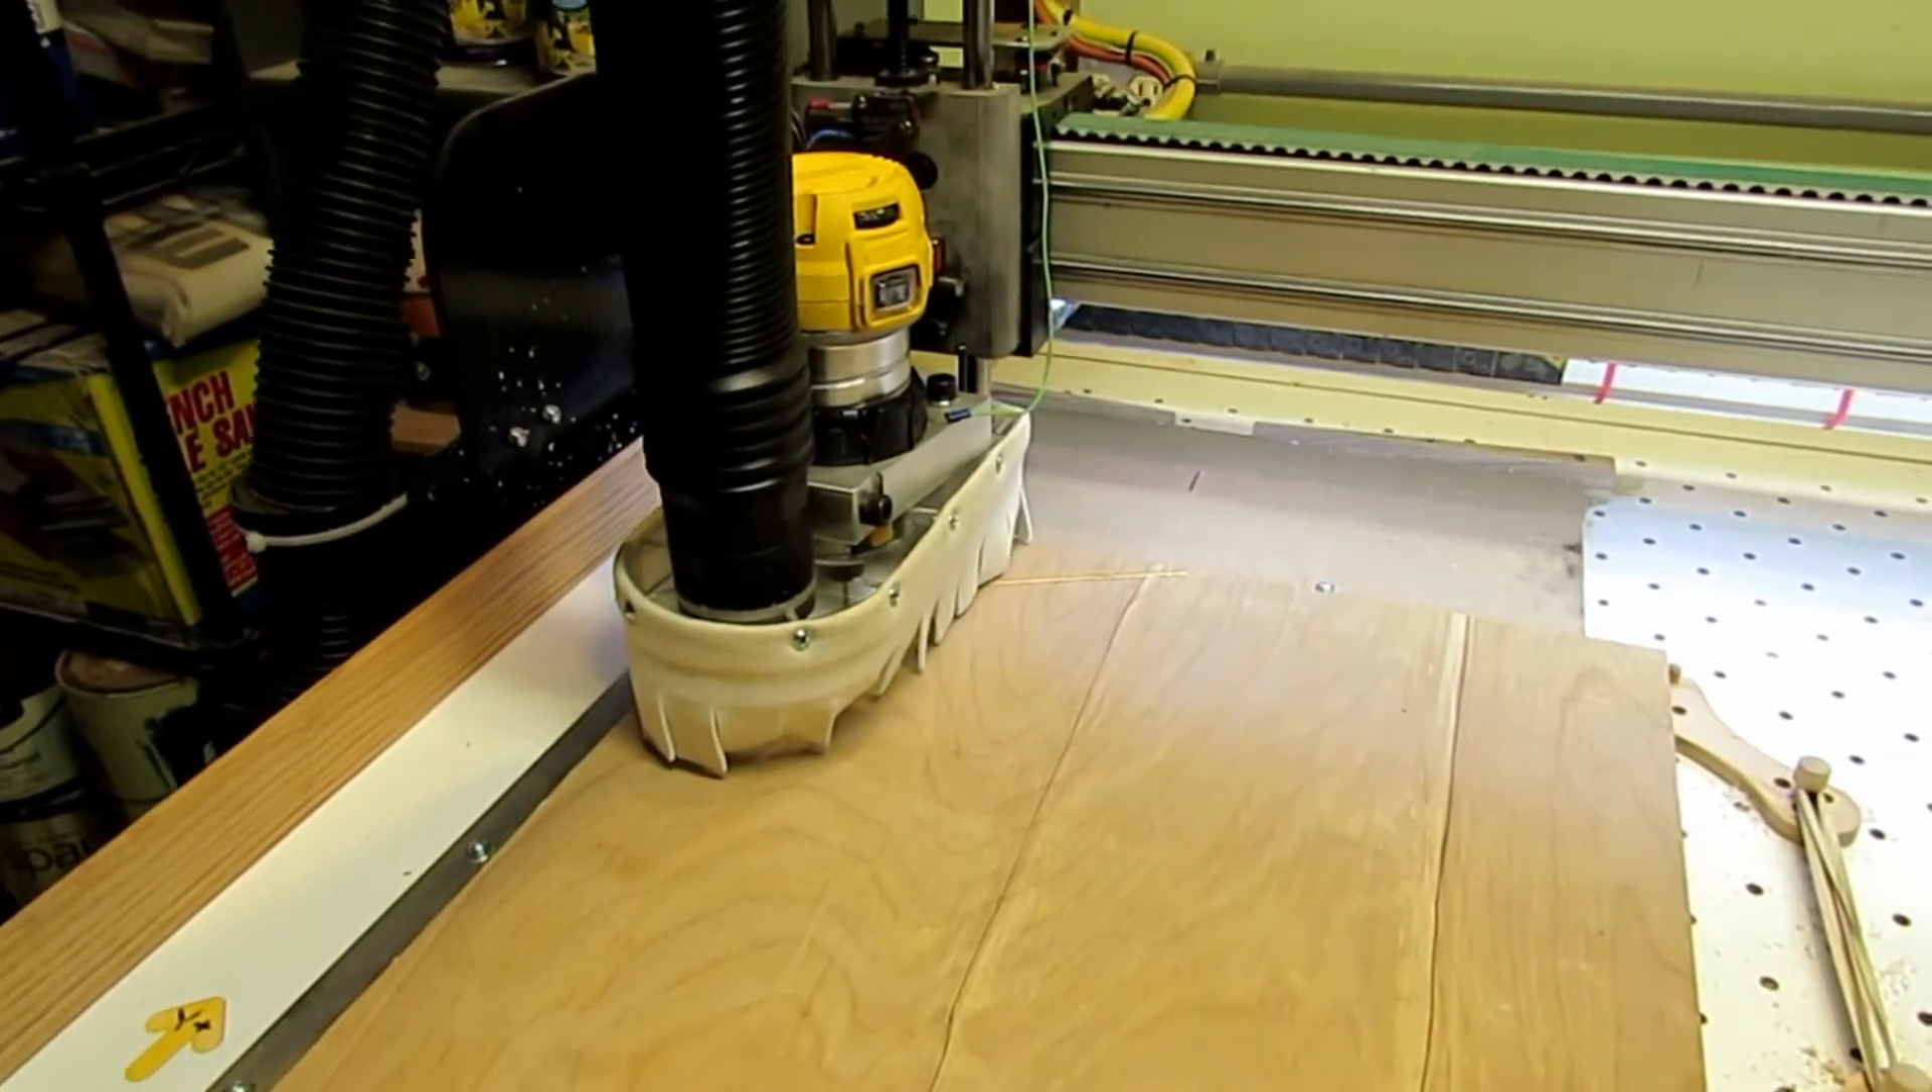So with everything back together now and the vacuum all hooked up, I was all ready to give it a try out for the first time.